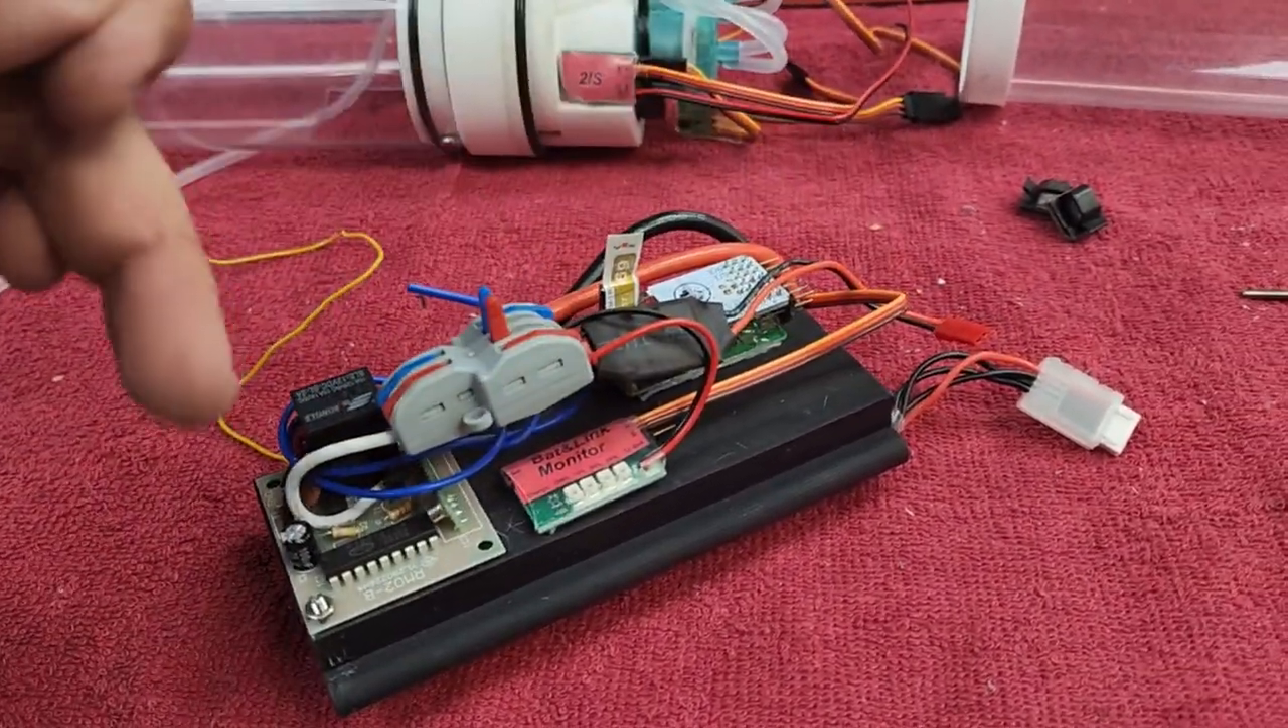All right, here is our assembled battery tray.